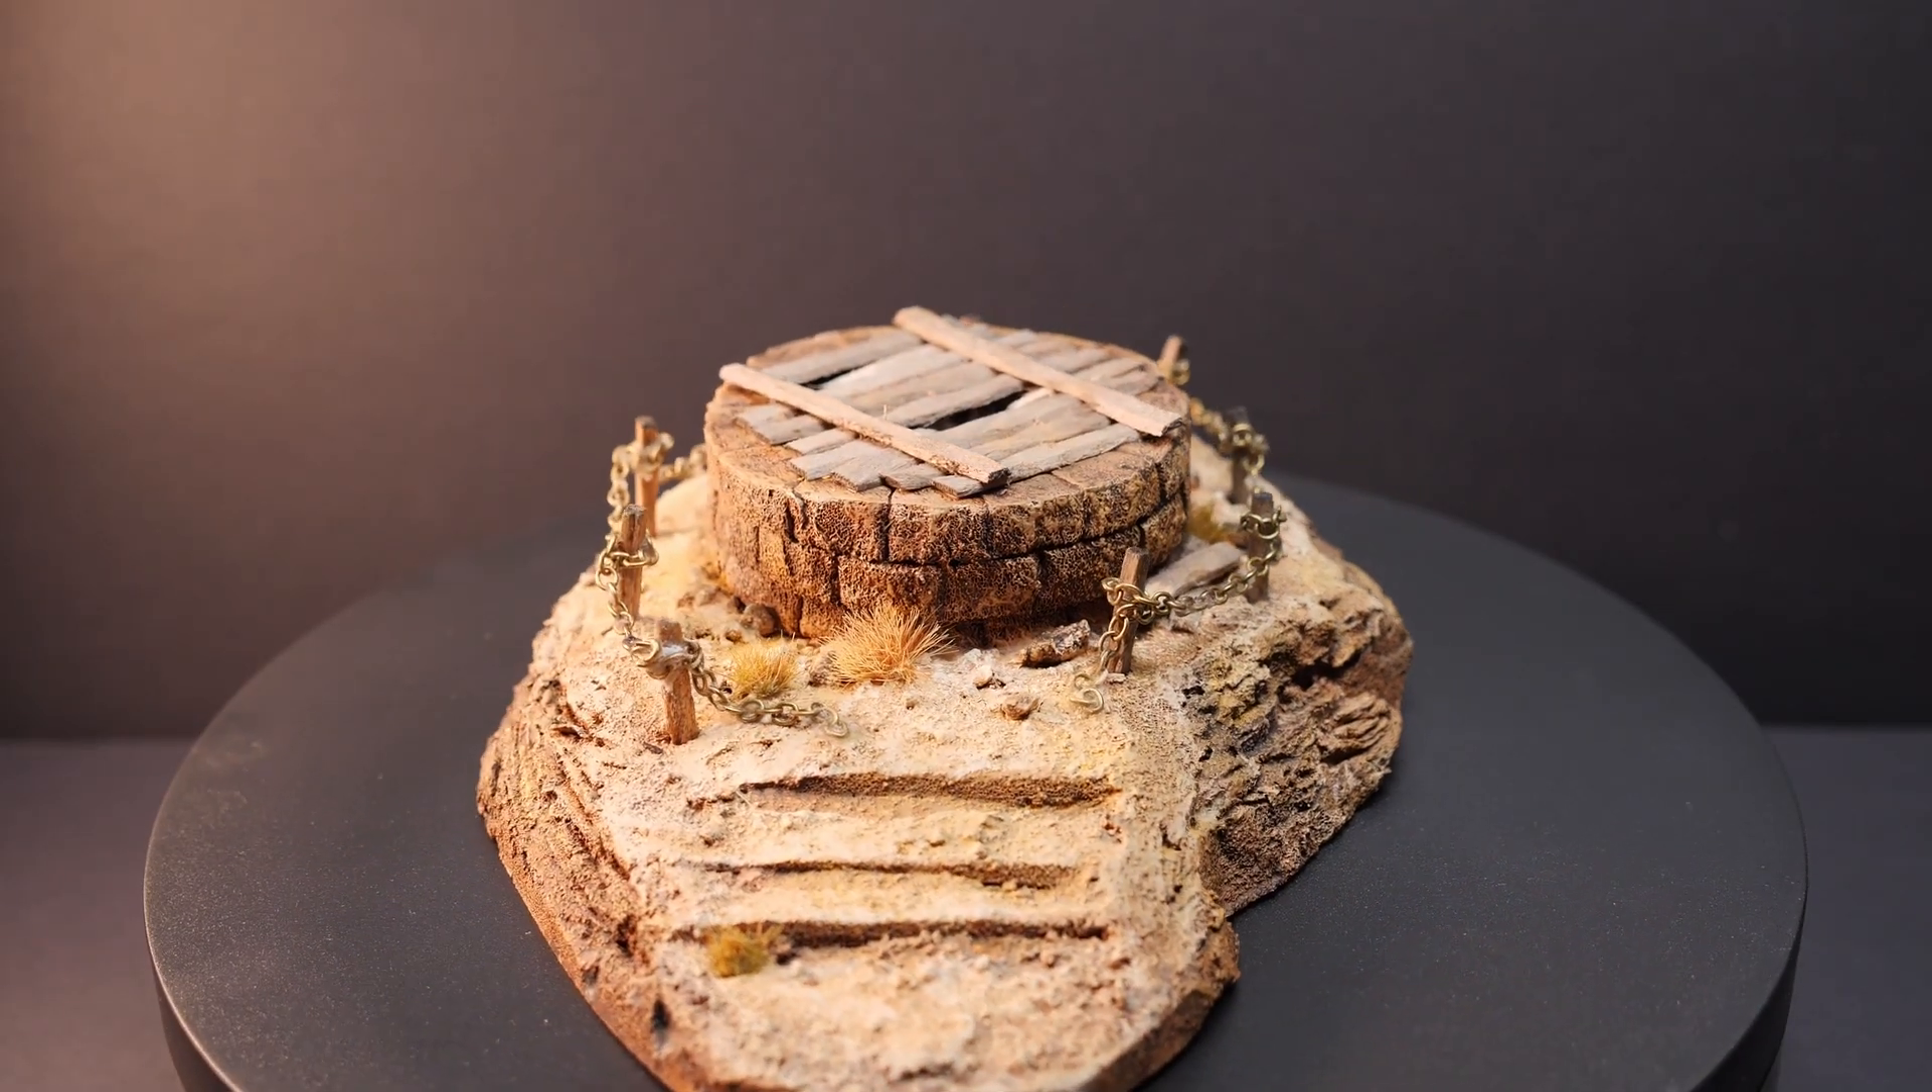And finally, I added a few grass tufts to finish off the build.